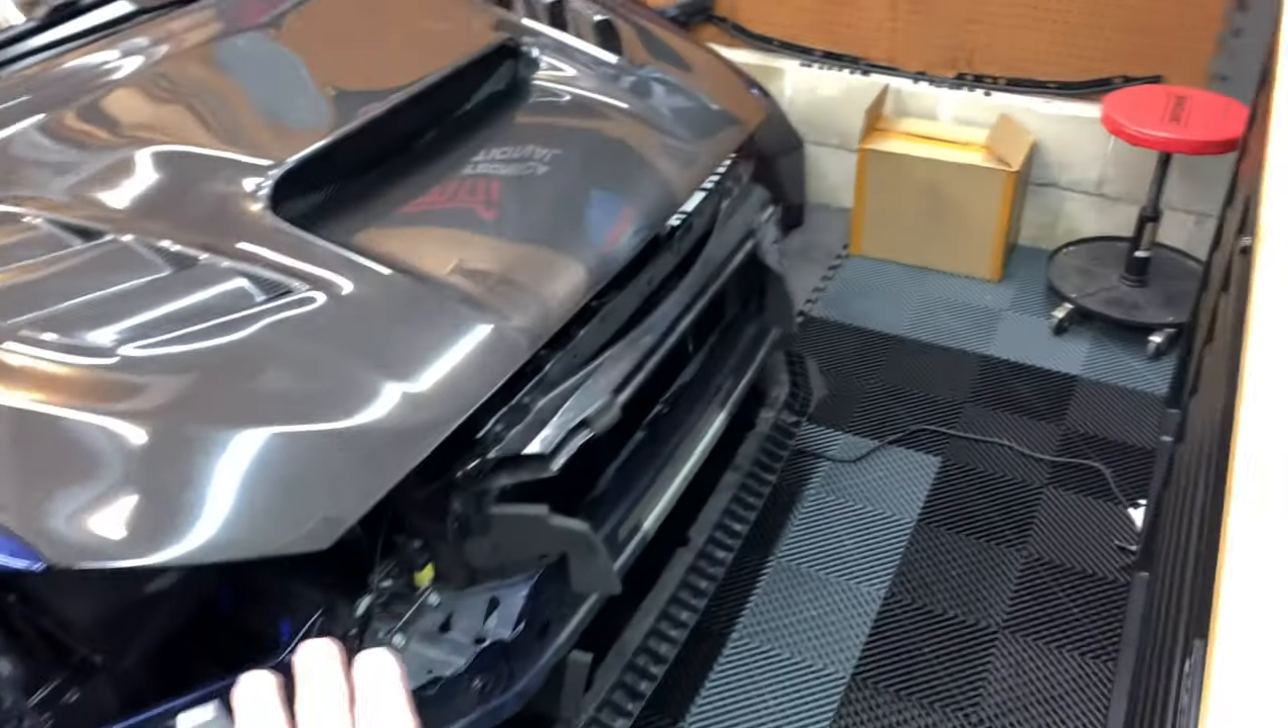I already have the bumper off as you guys know because i'm waiting on a bunch of parts.